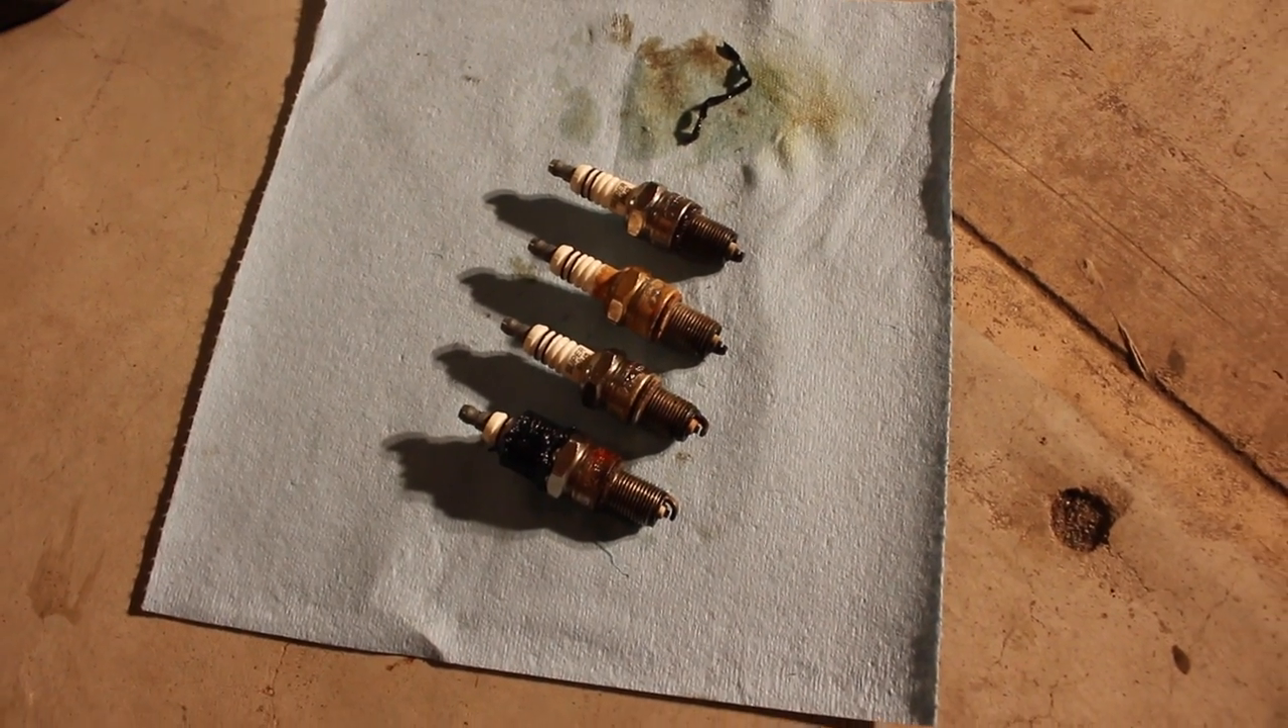So I removed all four spark plugs.